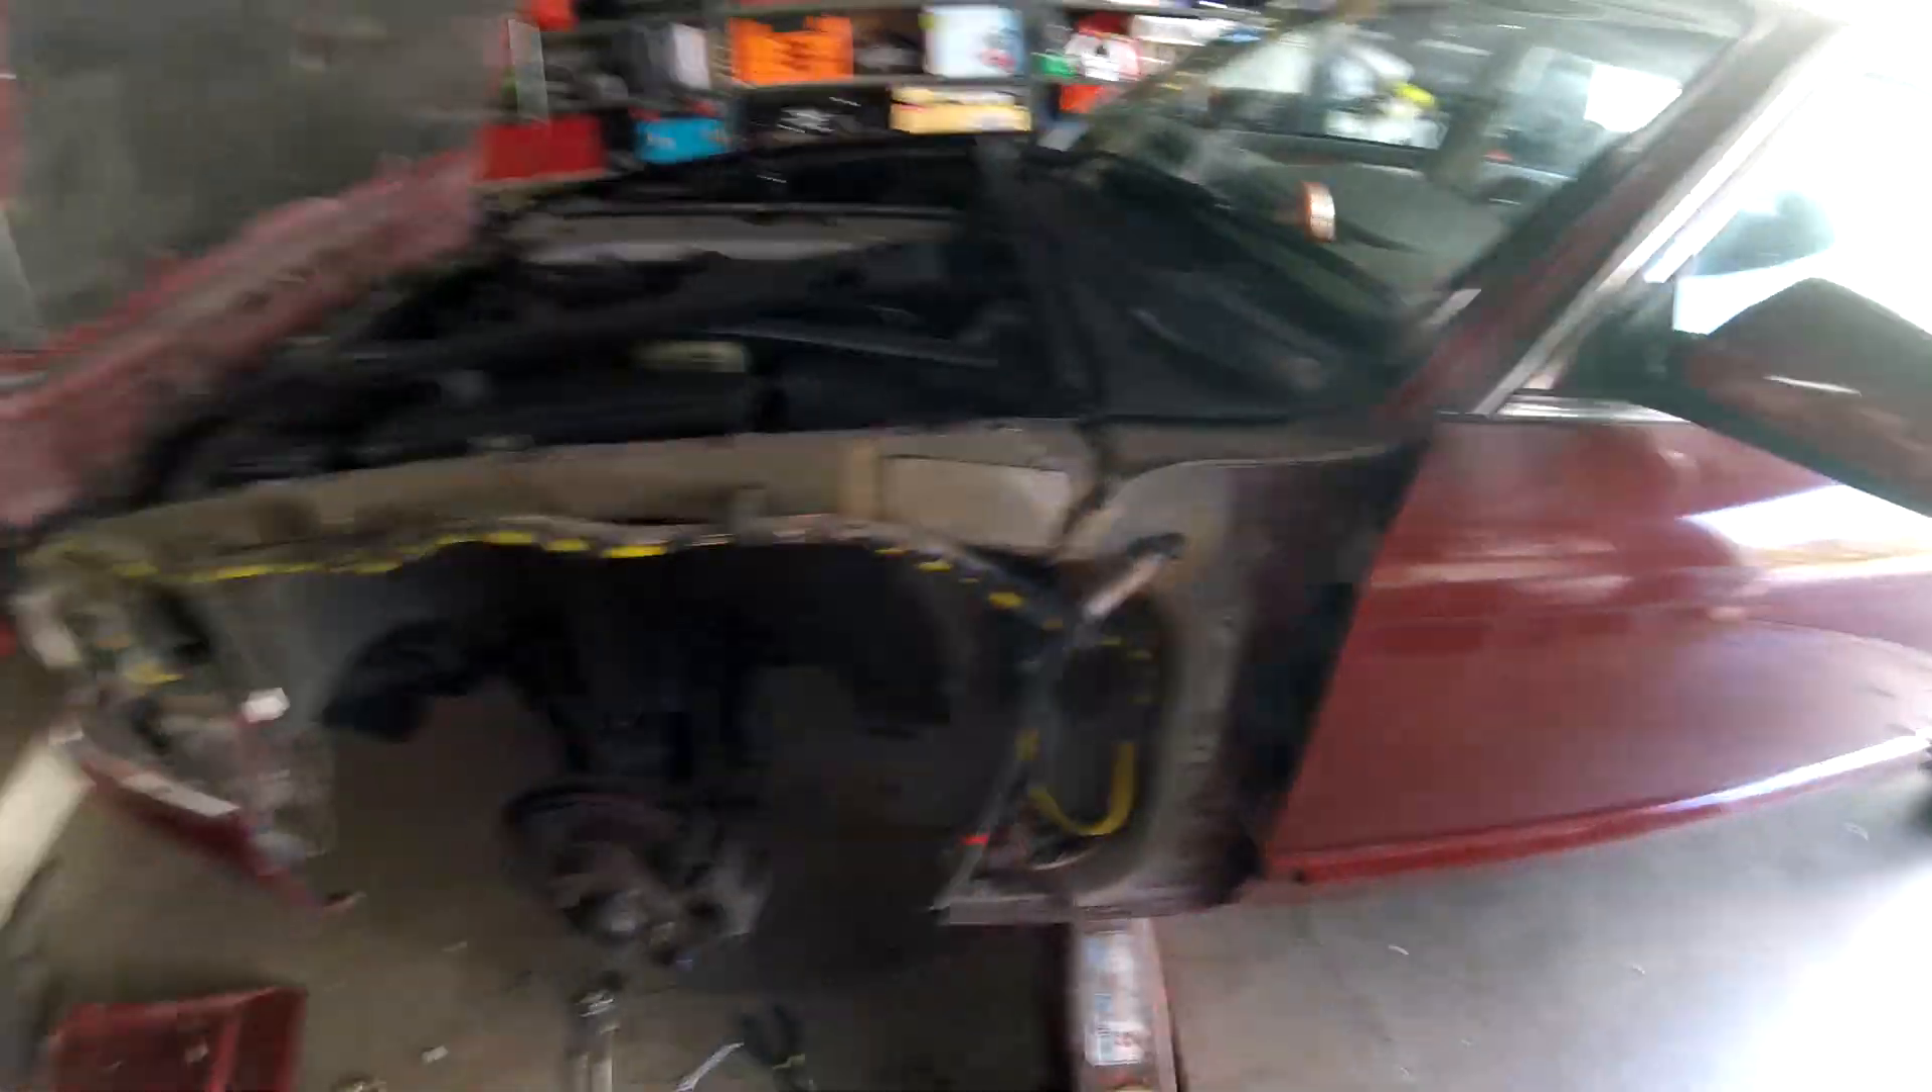Alright guys so I got the fender off it was not easy I'm telling you right now especially like my fender is bent right here so I couldn't even put a wrench in there.